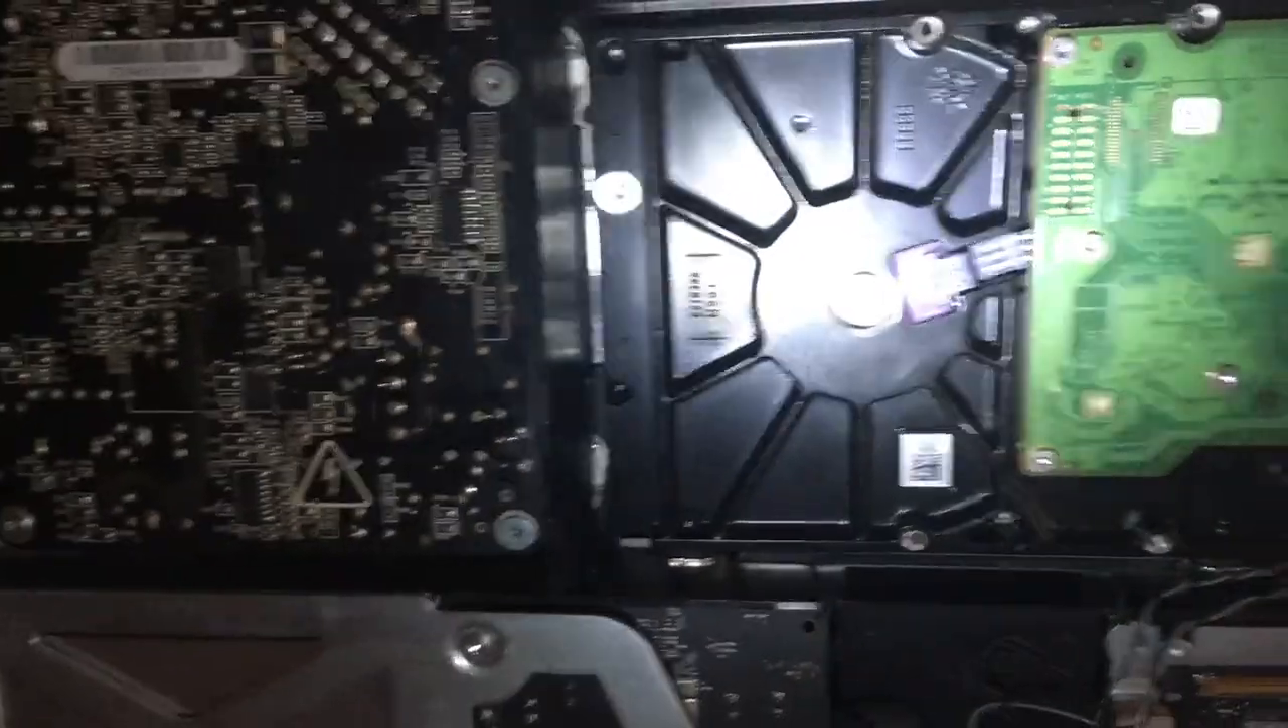So that's my new drive in place. I just need to put the screen back on now.